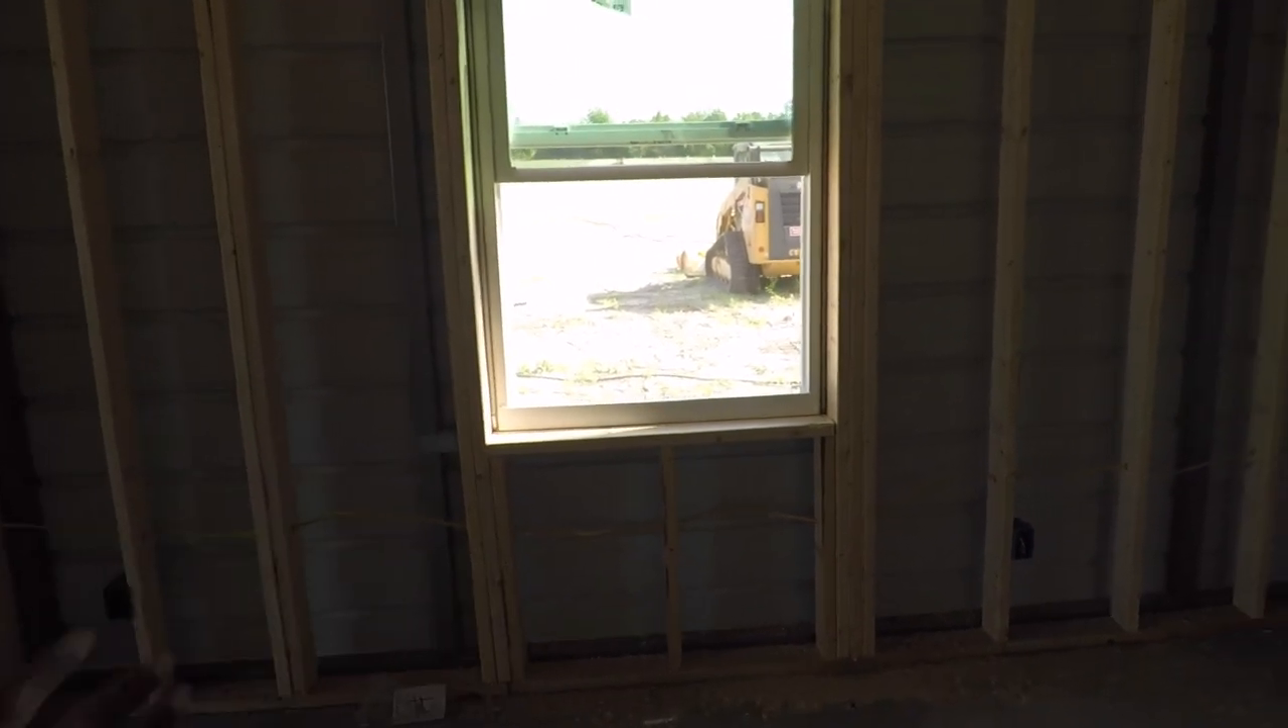The window has been moved and it's framed and it's all done.